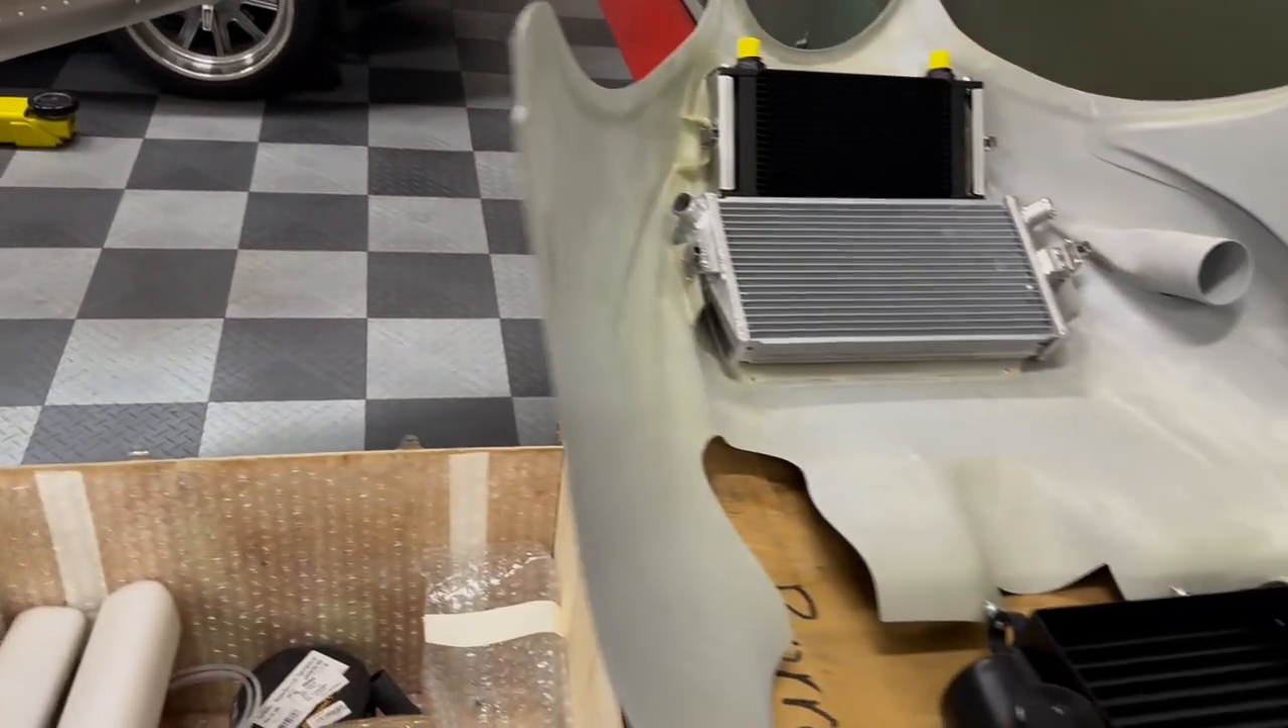I also have the coolers installed in the bottom half of the cowl.